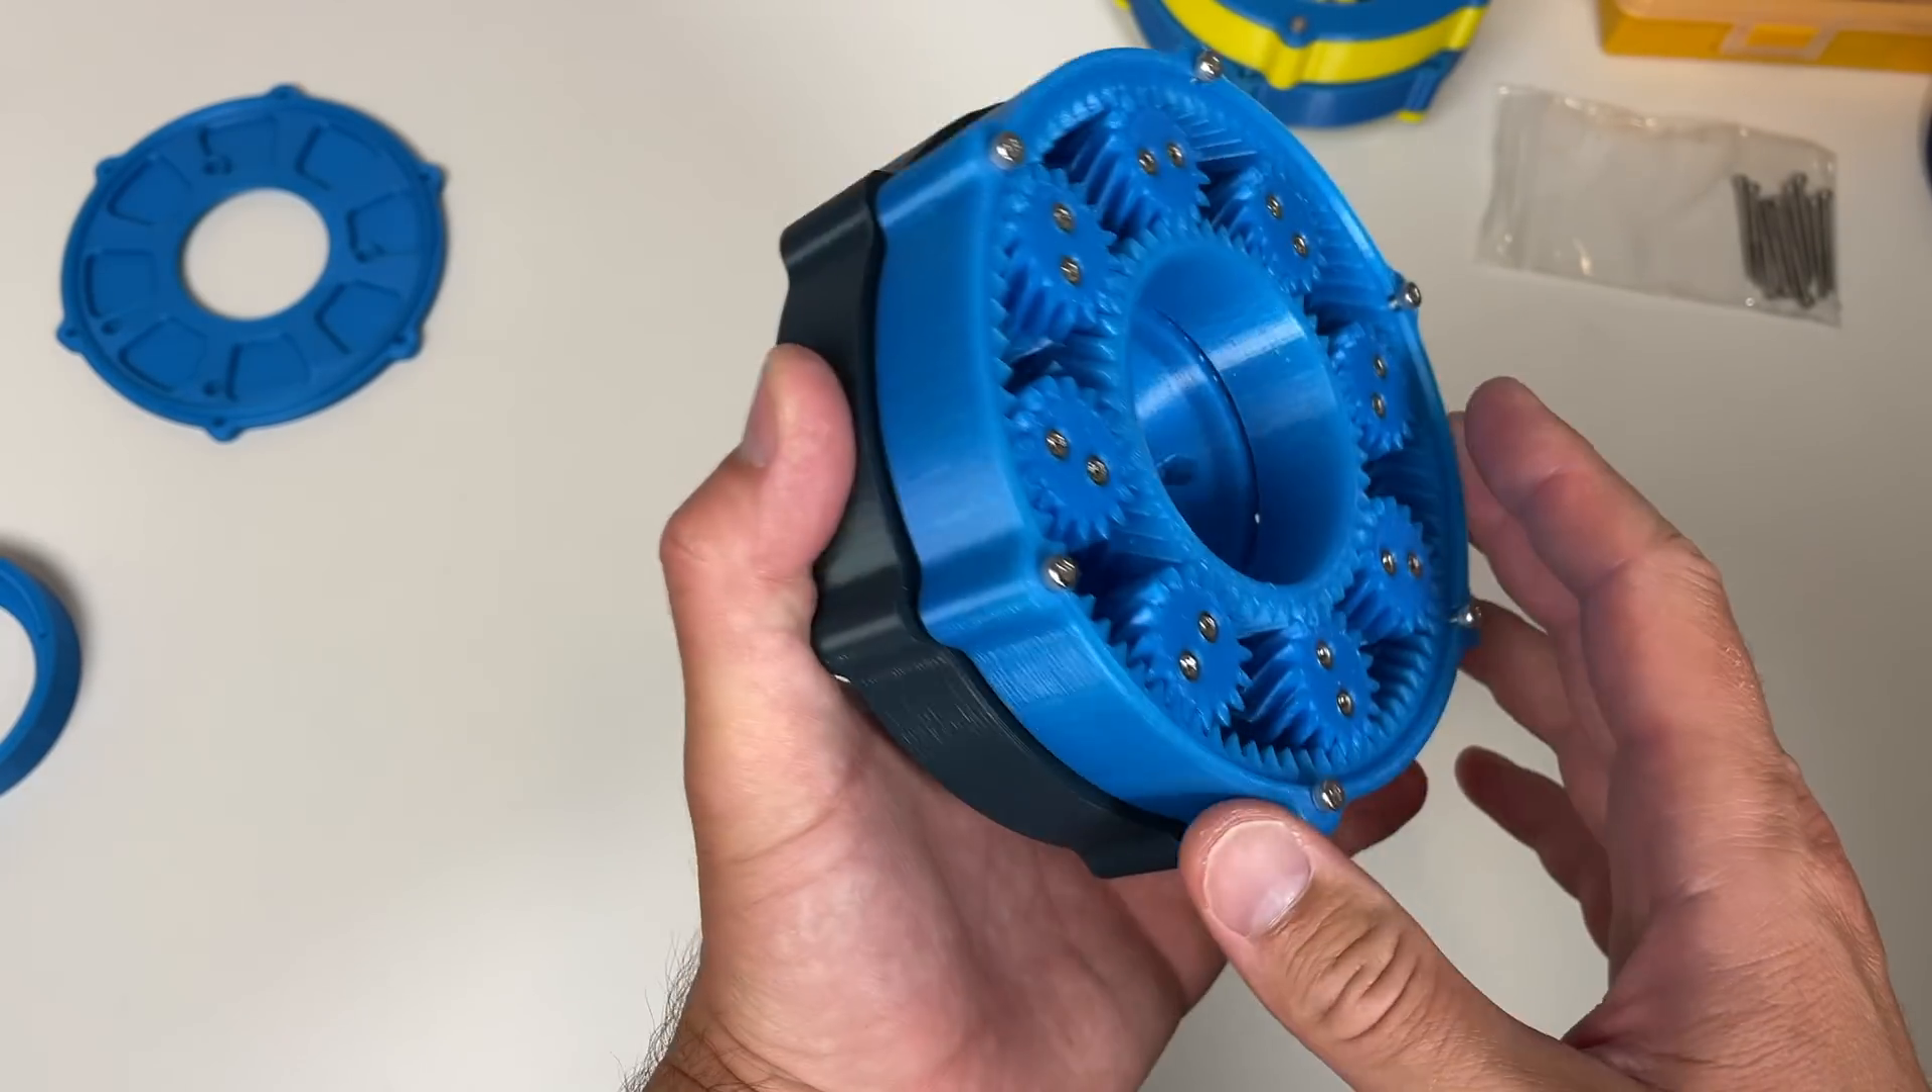Compound planetary part of the gearbox is assembled.